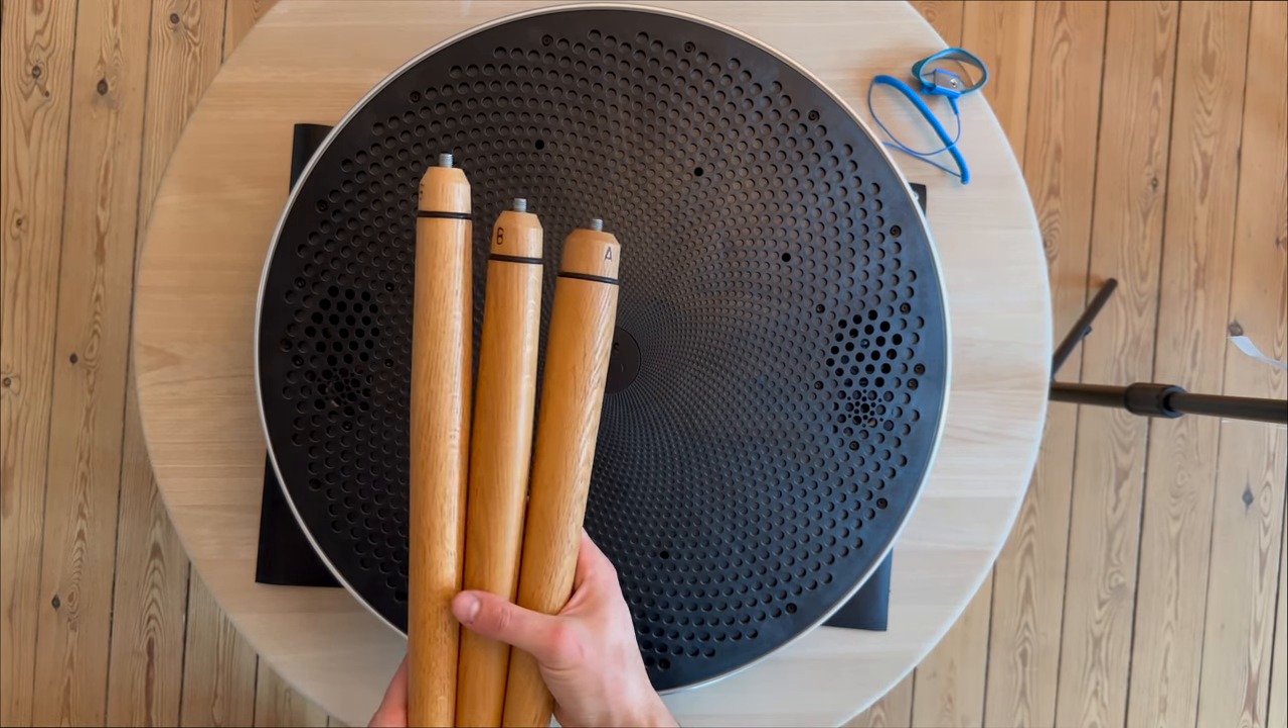So we already have uh removed the legs the red the legs are in very good condition but uh it's very old it has some marks but uh yeah so we're gonna put this legs away.